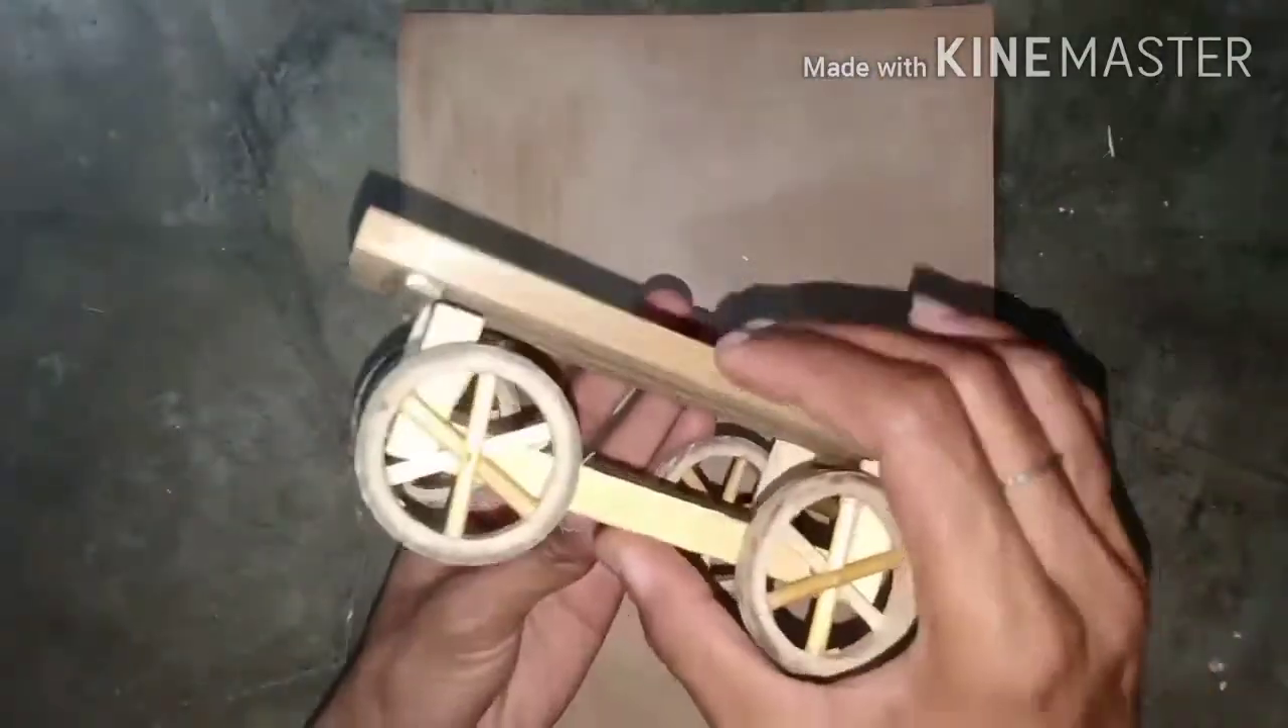آپ دیکھ سکتے ہیں ویل لگ چکے ہیں۔